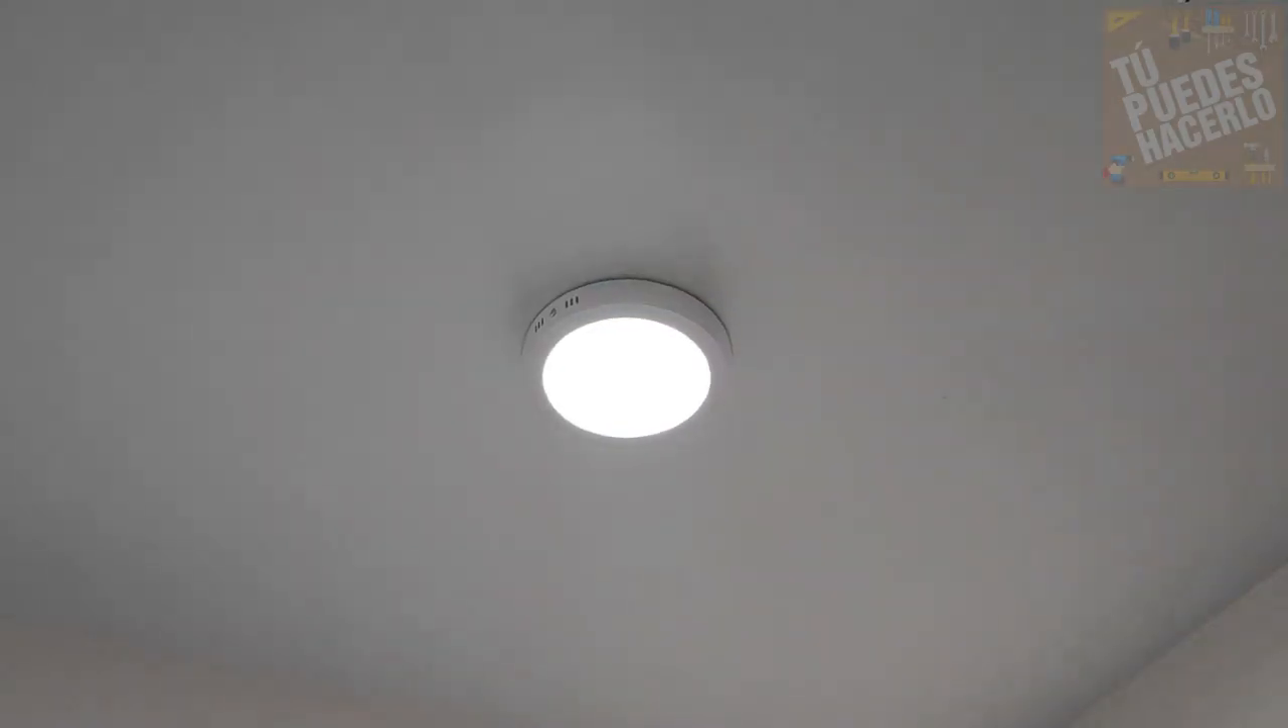Y así es como queda instalada esta lámpara.